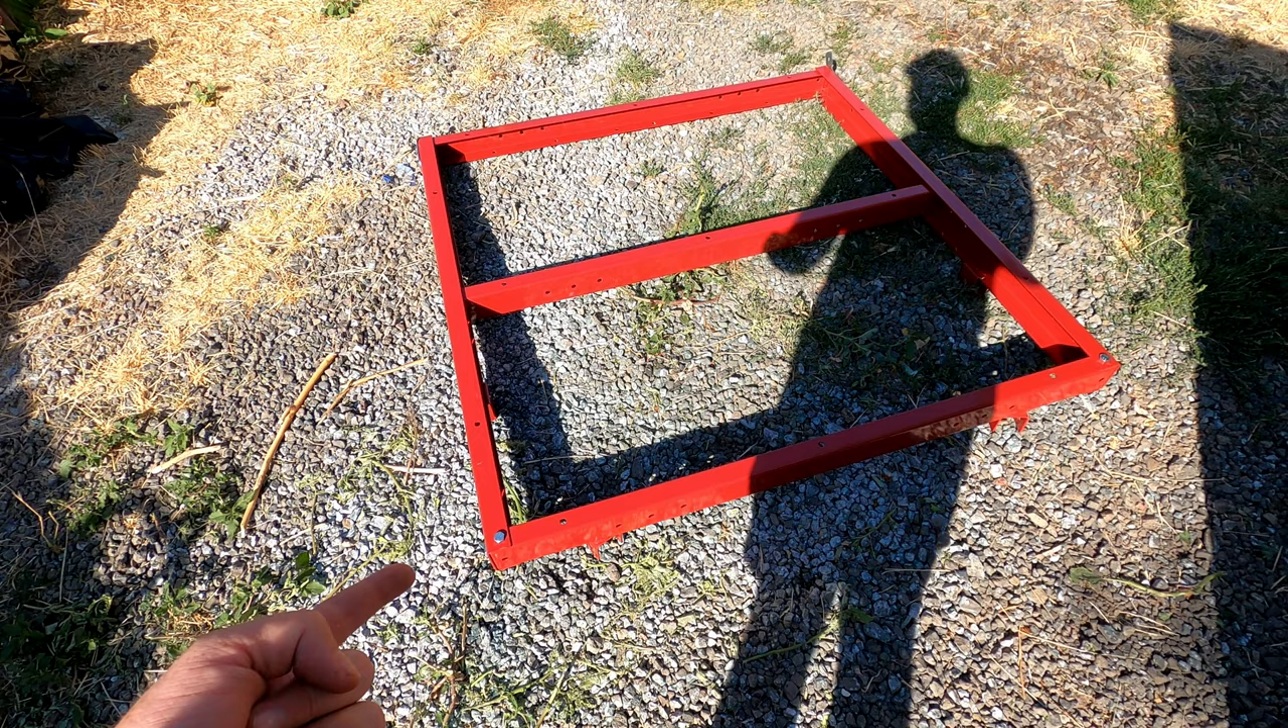Well, I've got the first section put together.